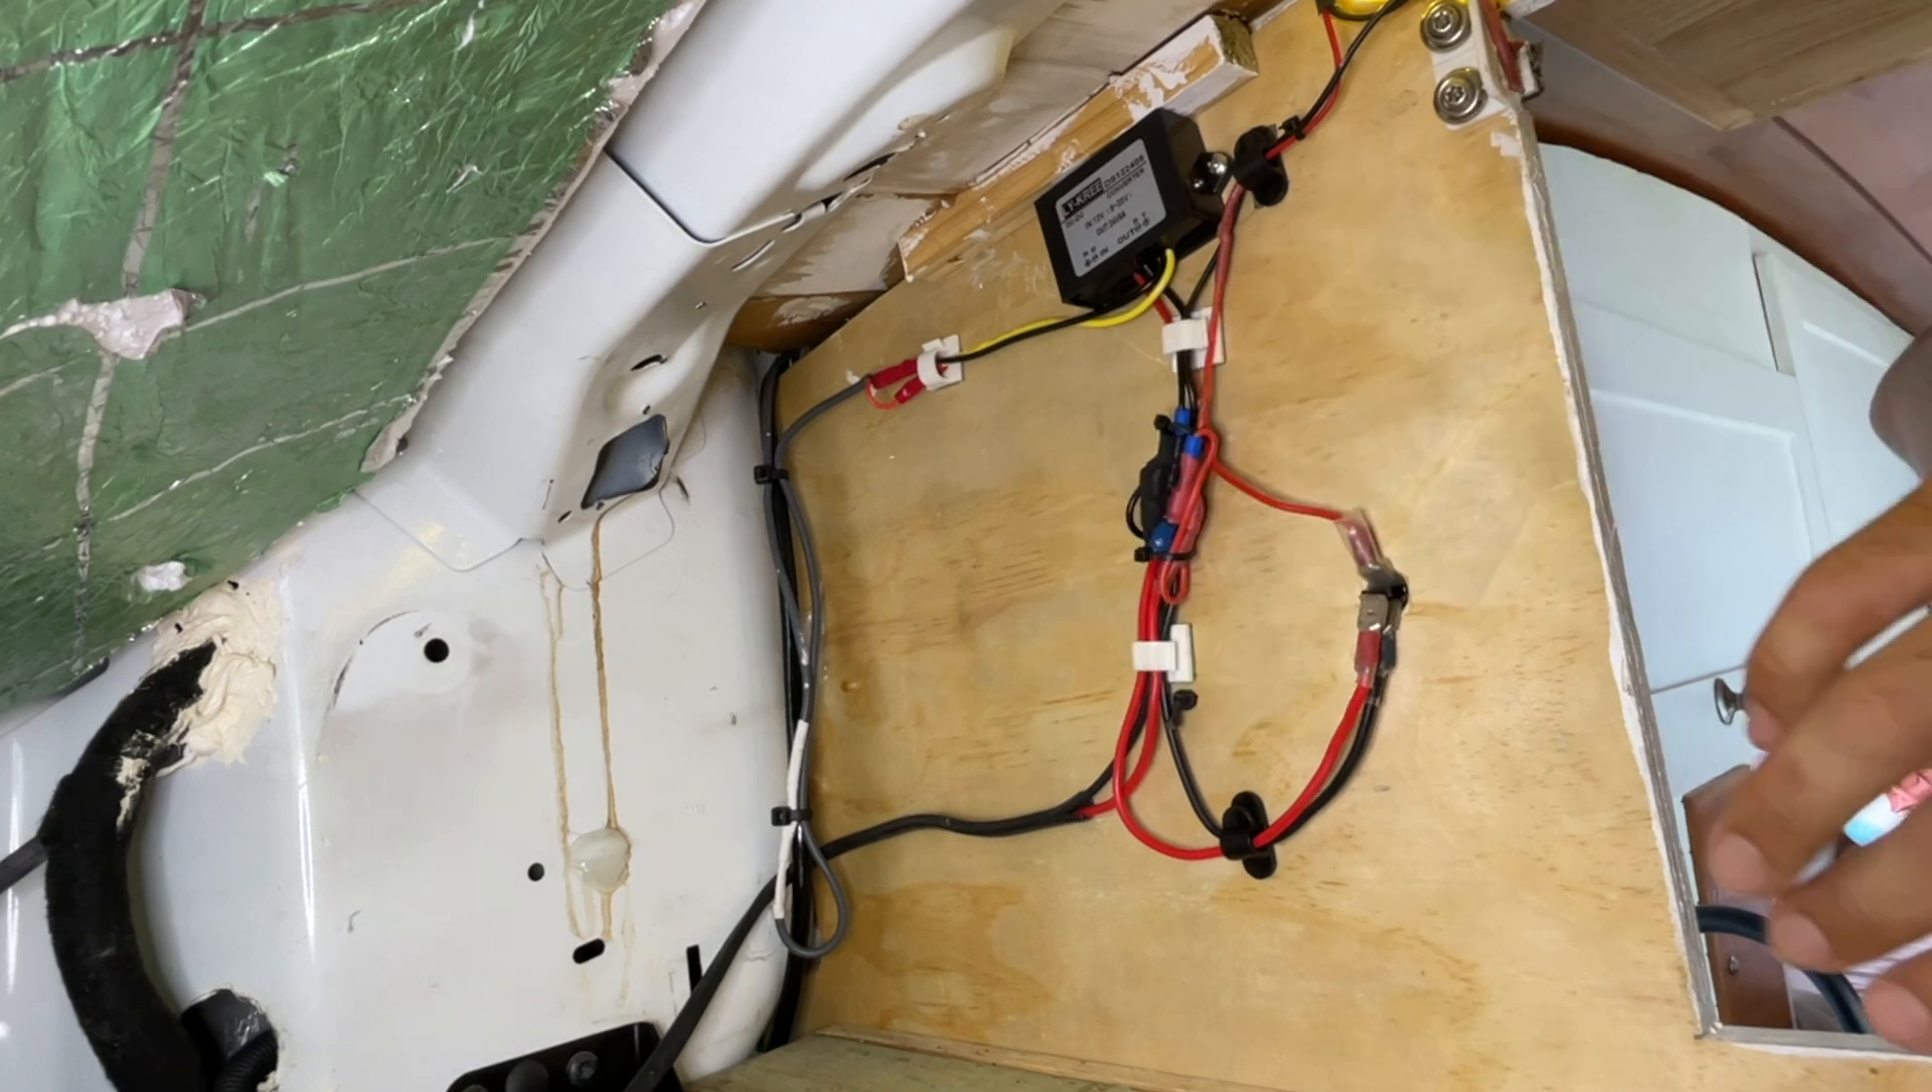Now I've got the converter screwed into the back of this wall here. All the wires are securely held to the board with these little clips.